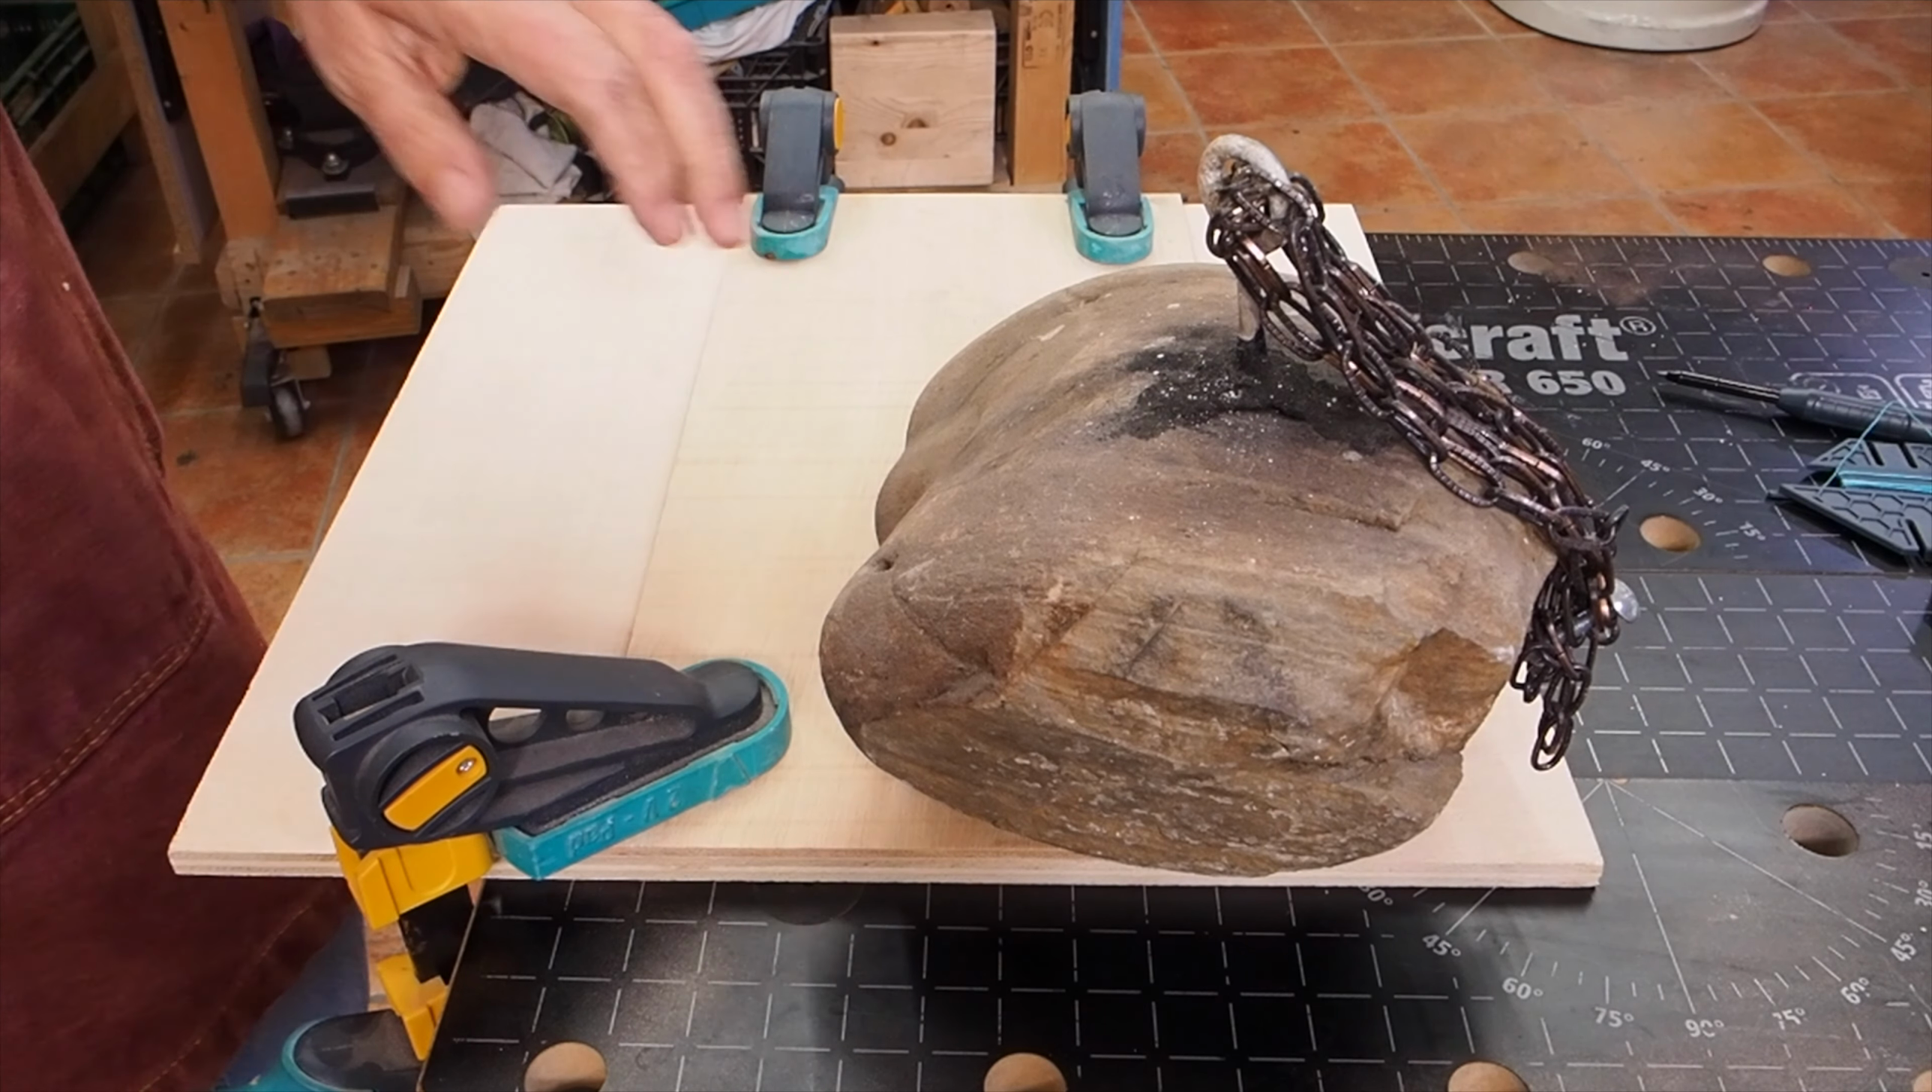Bien, pues ya le hemos puesto los sargentos, ya le hemos puesto nuestra piedra.